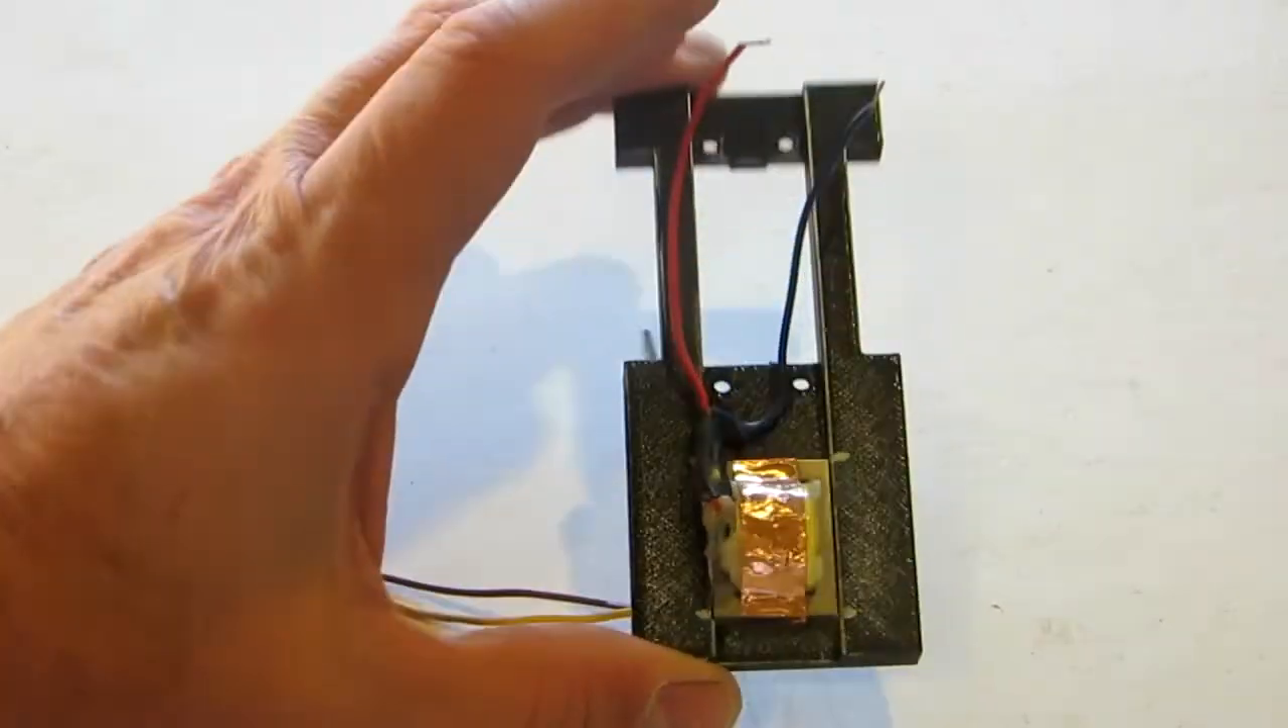Okay so there I have my transformer kind of in my slot.